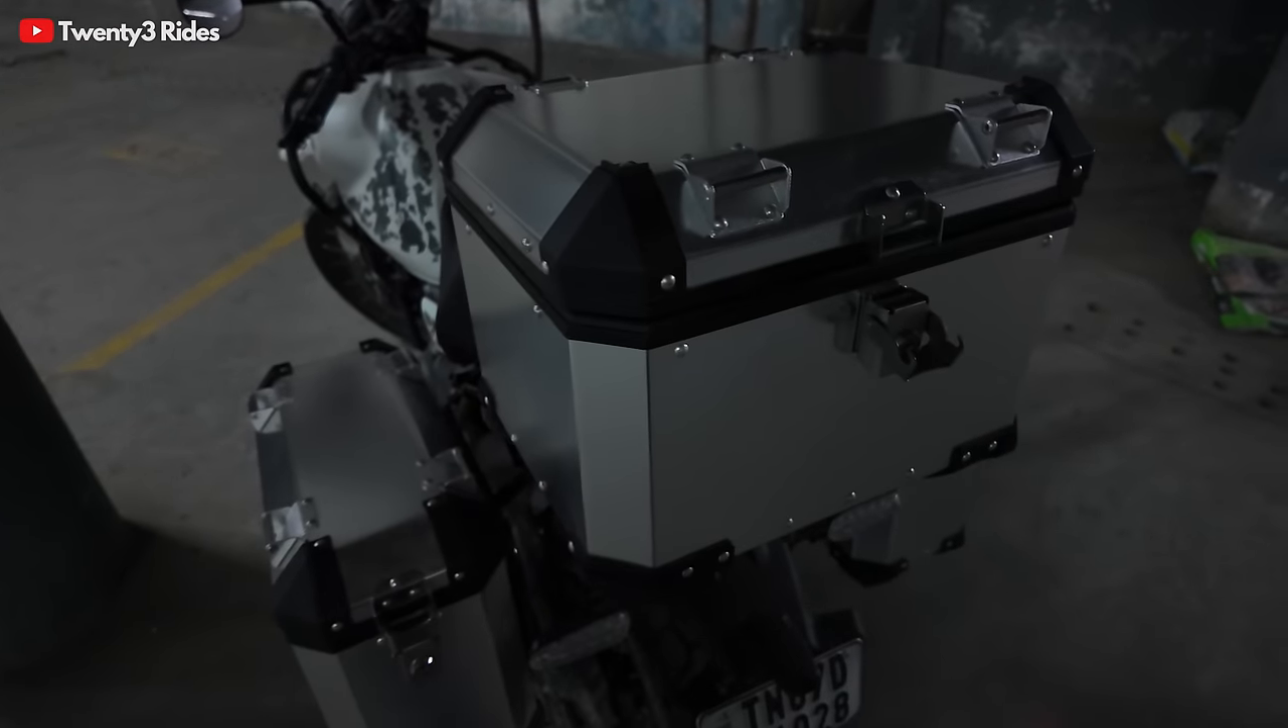Now this is how the complete setup looks like. This is the pannier setup and the top box as well installed on this machine. I think this is all set now.